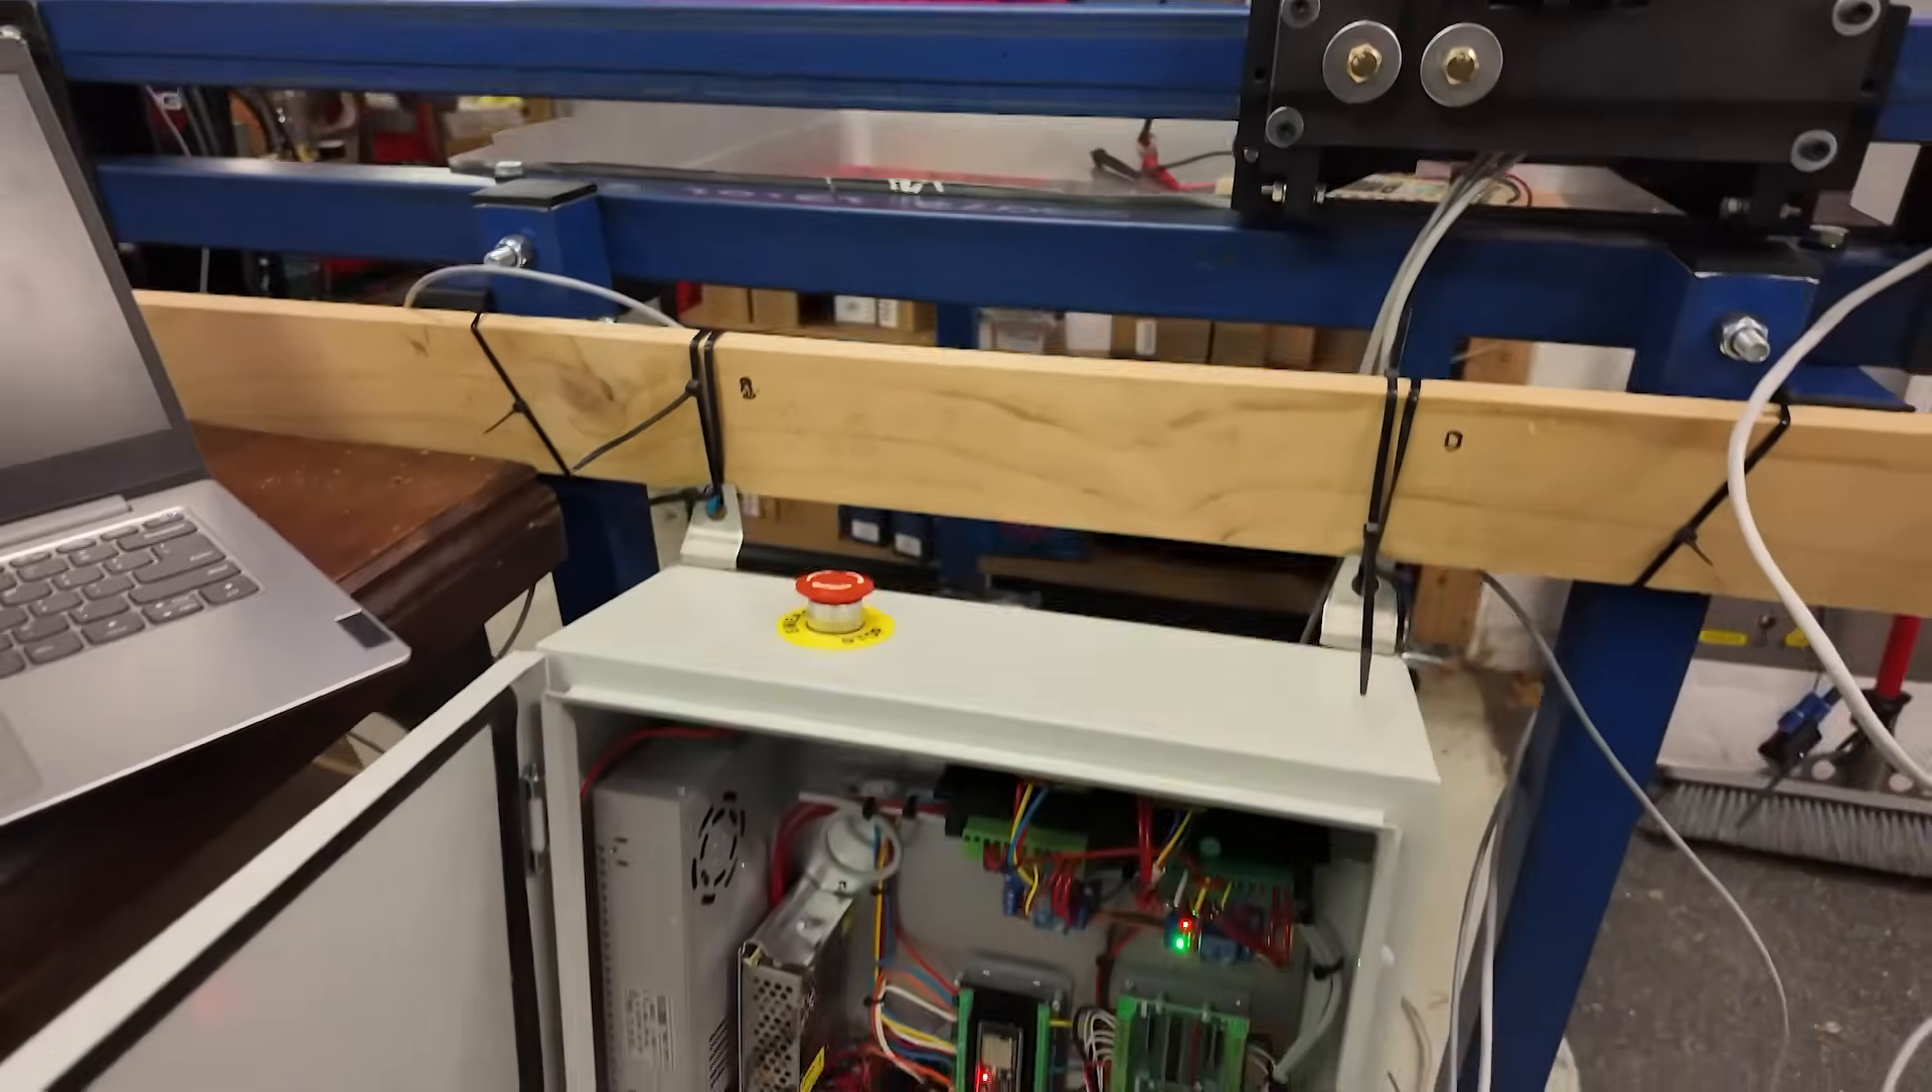I just haven't had time to mount the box properly. I've got it hanging via cable ties off a piece of wood that I've cable tied to the frame.